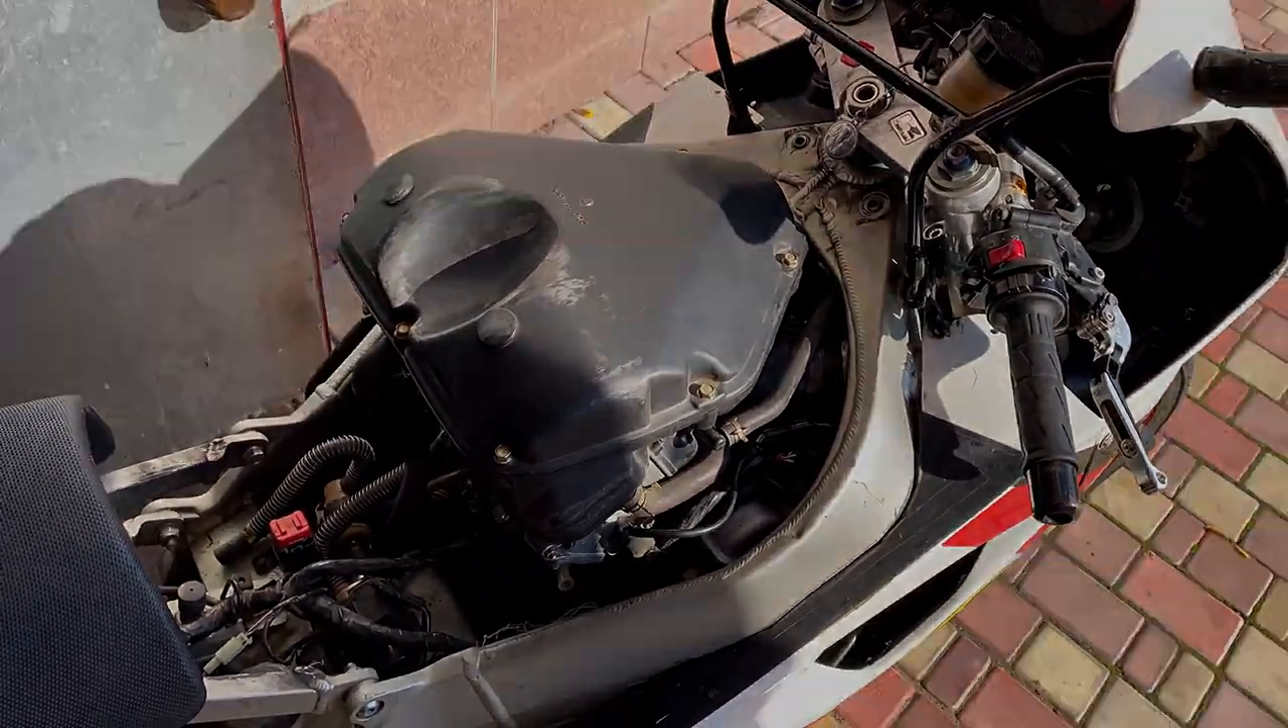Итак, частично собрали. Пока собрал воздухан, тут подключил все к инерционному надуву, прикрутил.